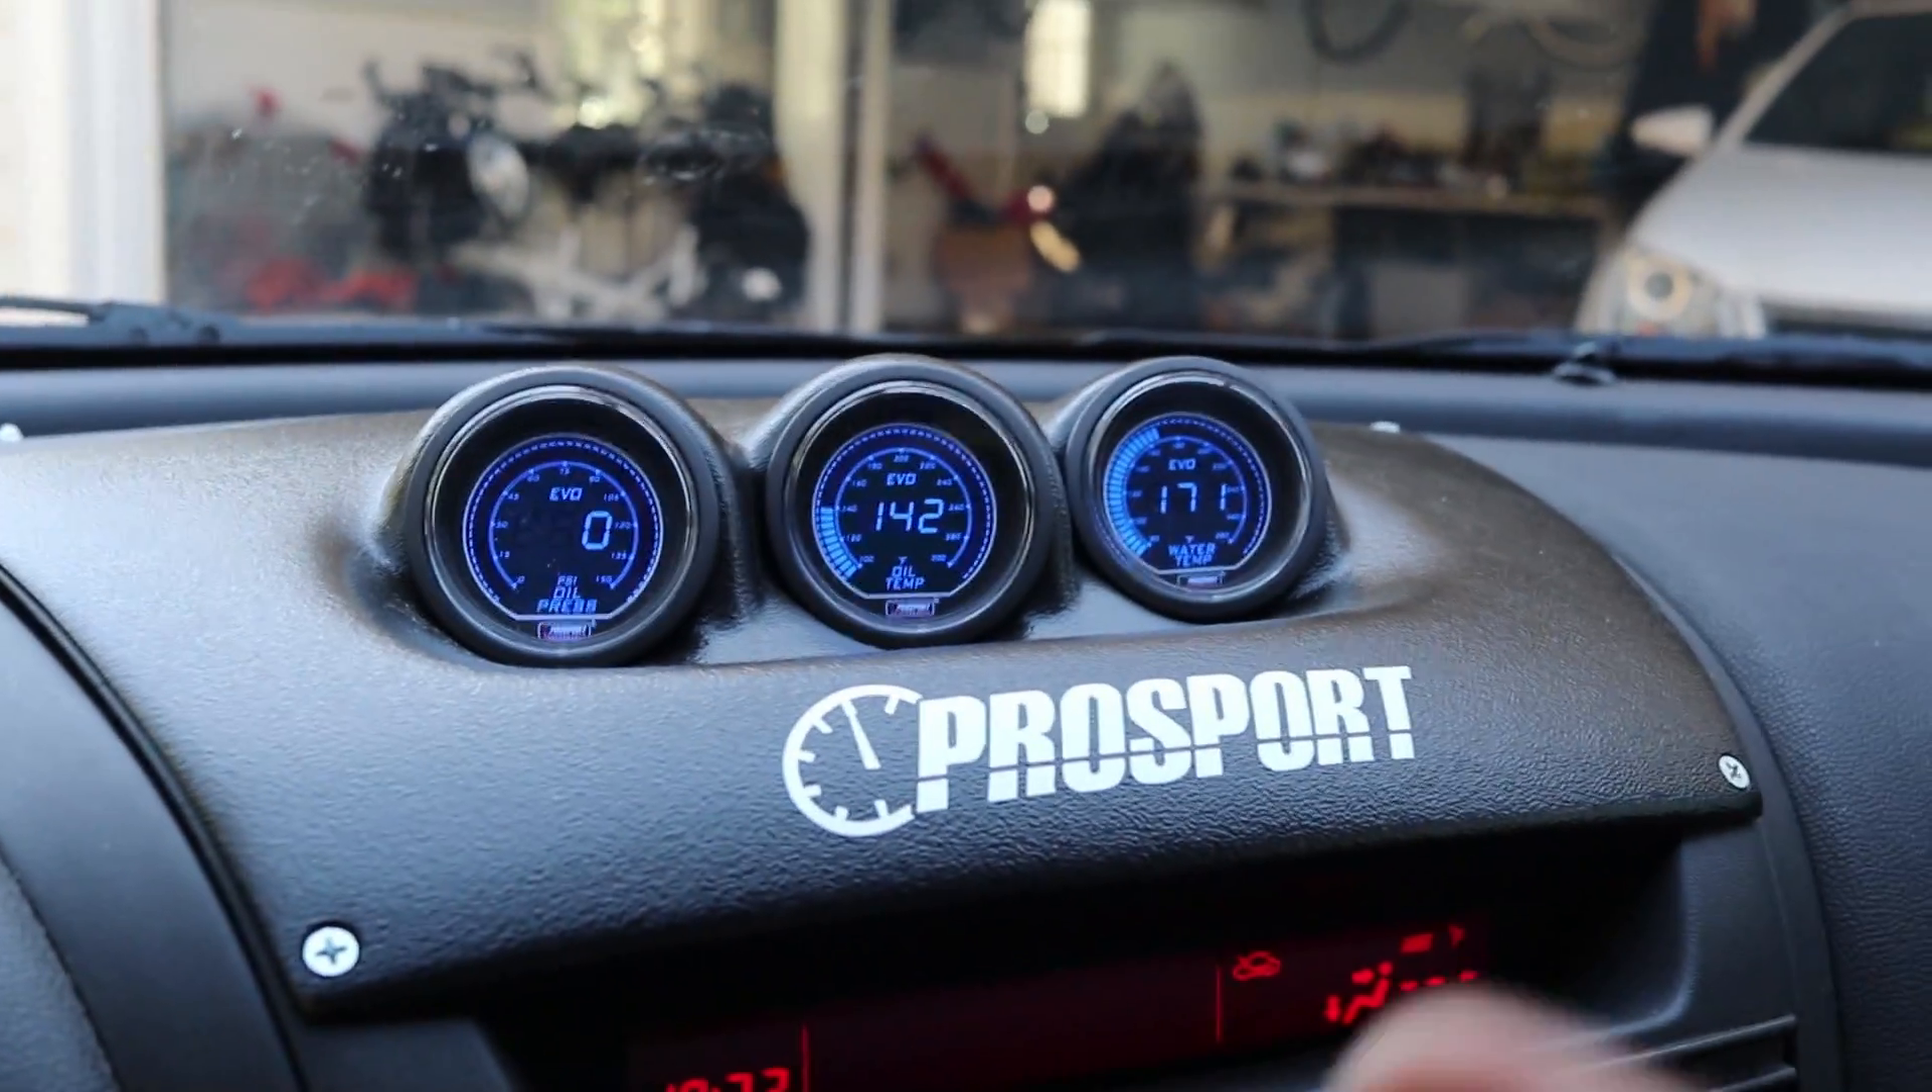I've installed the oil pressure gauge, the oil temperature gauge, and the water temperature gauge onto a low-tech gauge pod.